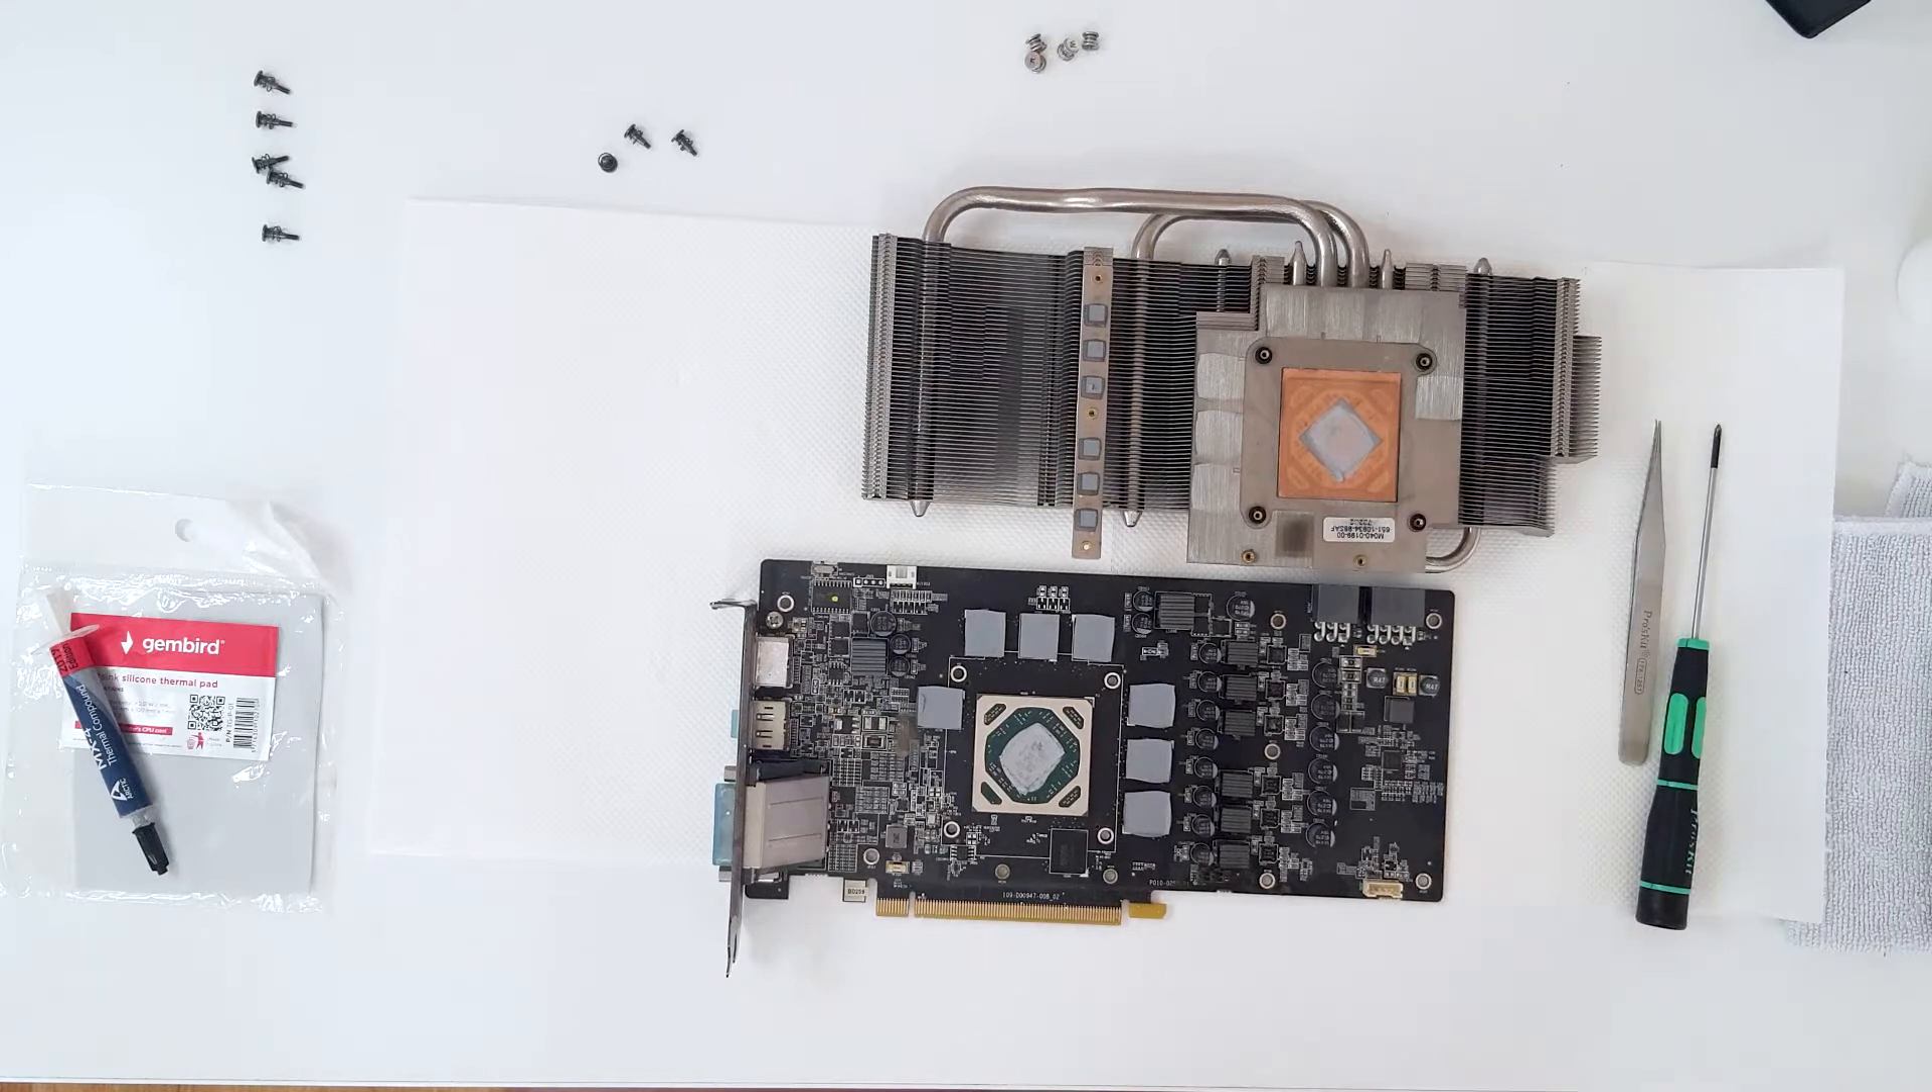All right so you have successfully removed heatsink out of the pcb.